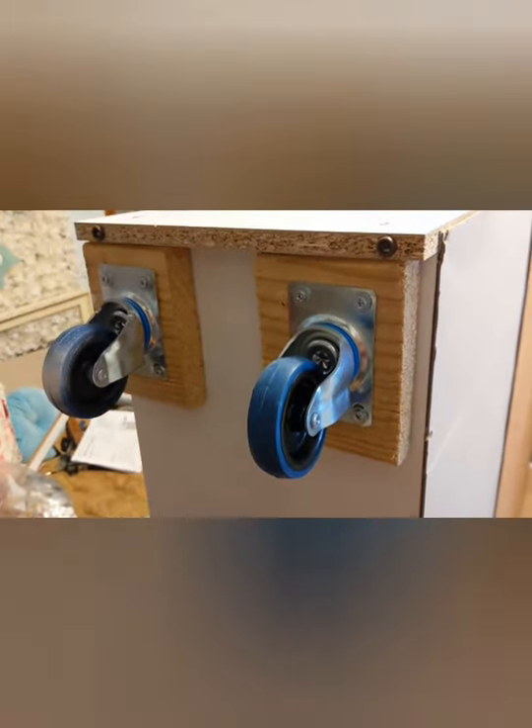All right, guys, this is how I've attached the wheels, or should I say my husband has helped me attach the wheels.